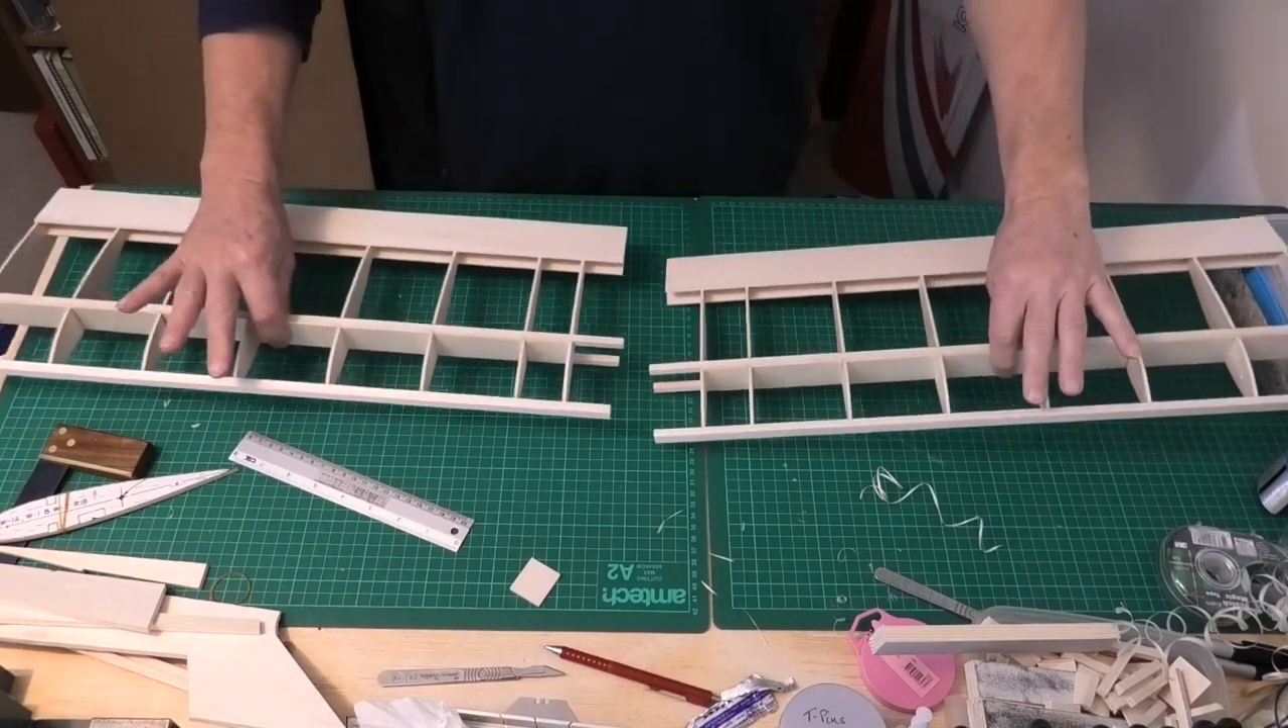Well, I've now got both the right and the left sort of wing skeleton finished and it's such a rewarding process.